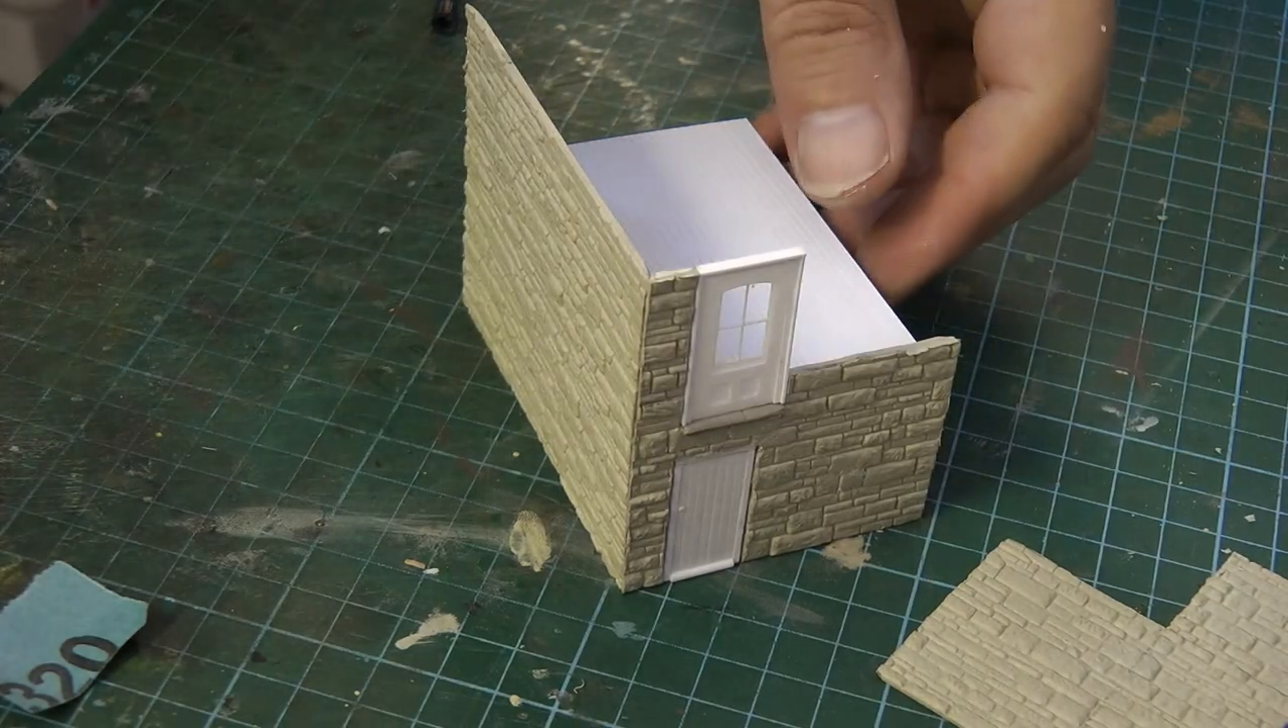Right, so I've put the first two walls together. The back and the right hand side wall.